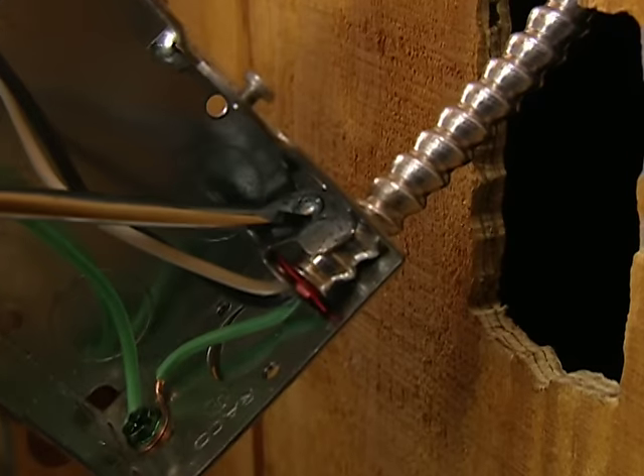I've in turn attached that MC cable to this box with this clamp, tightened it down.